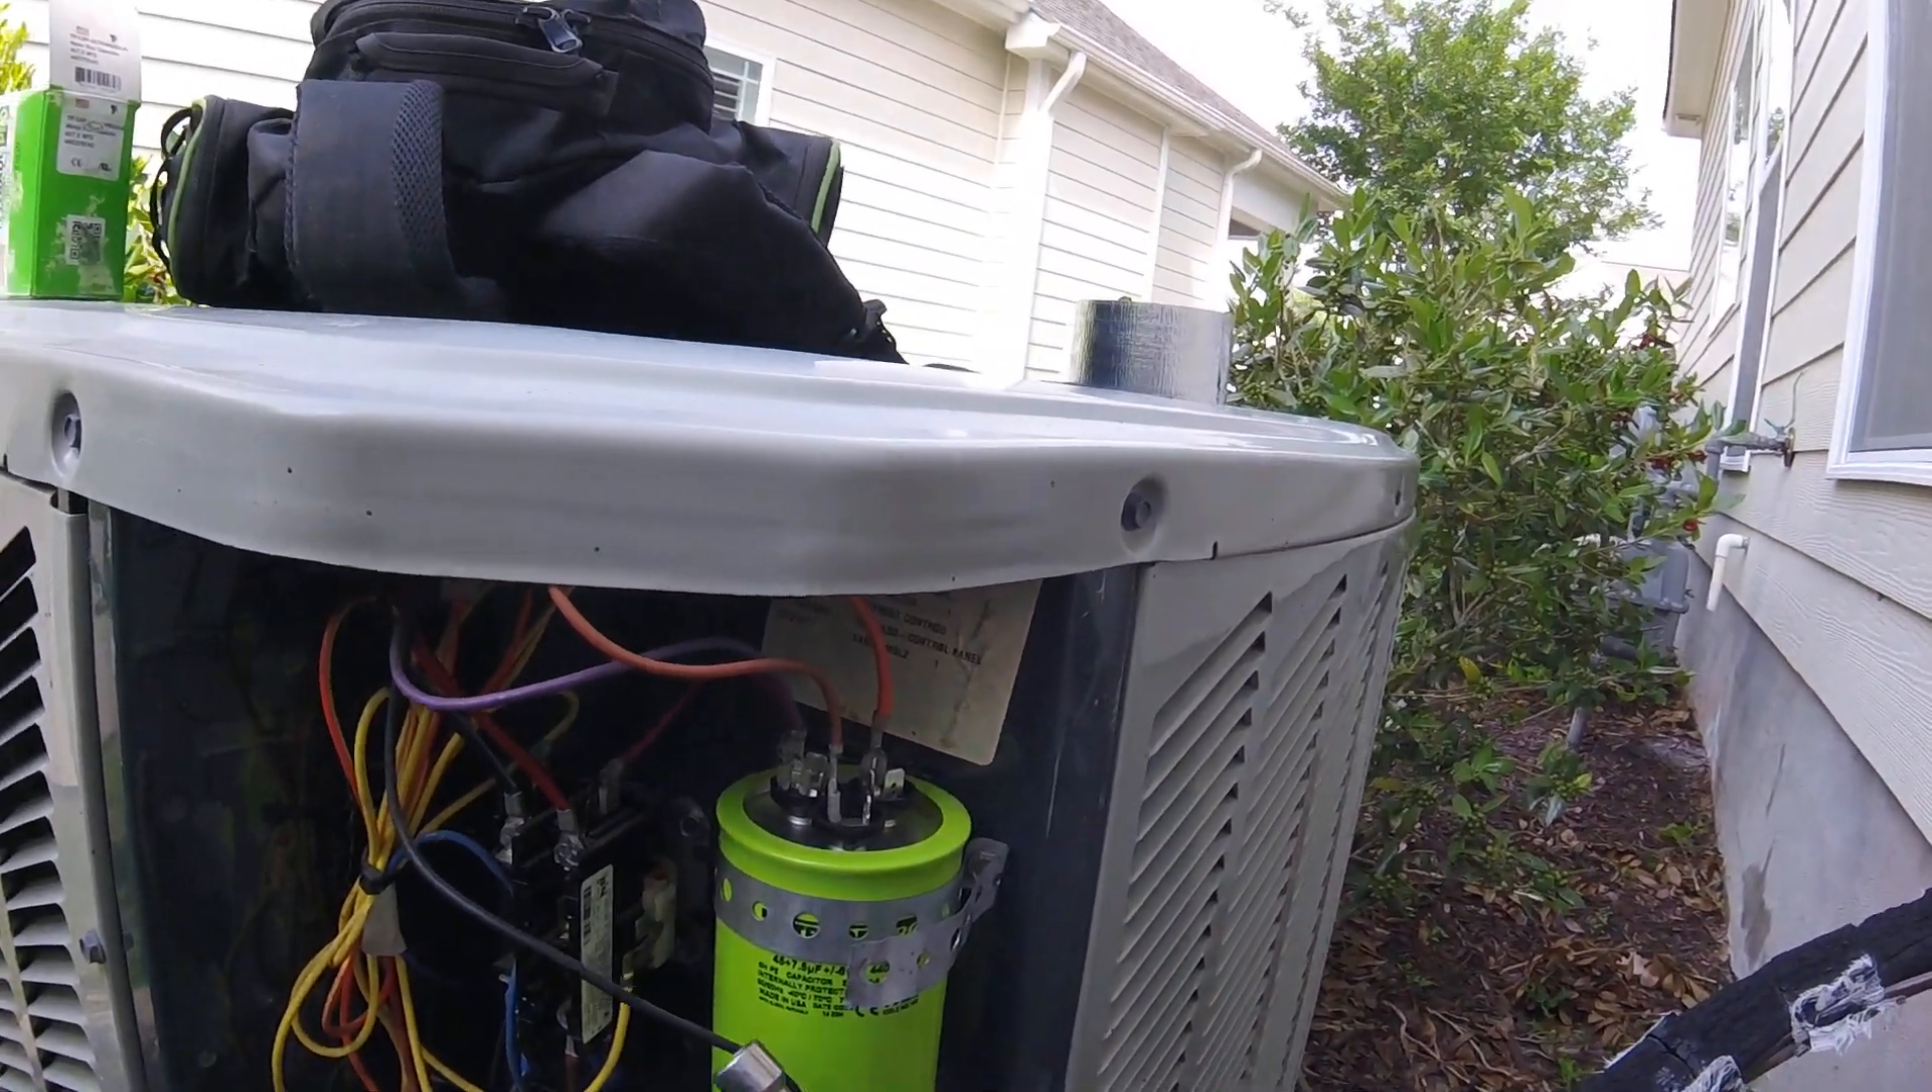We got the new capacitor in.